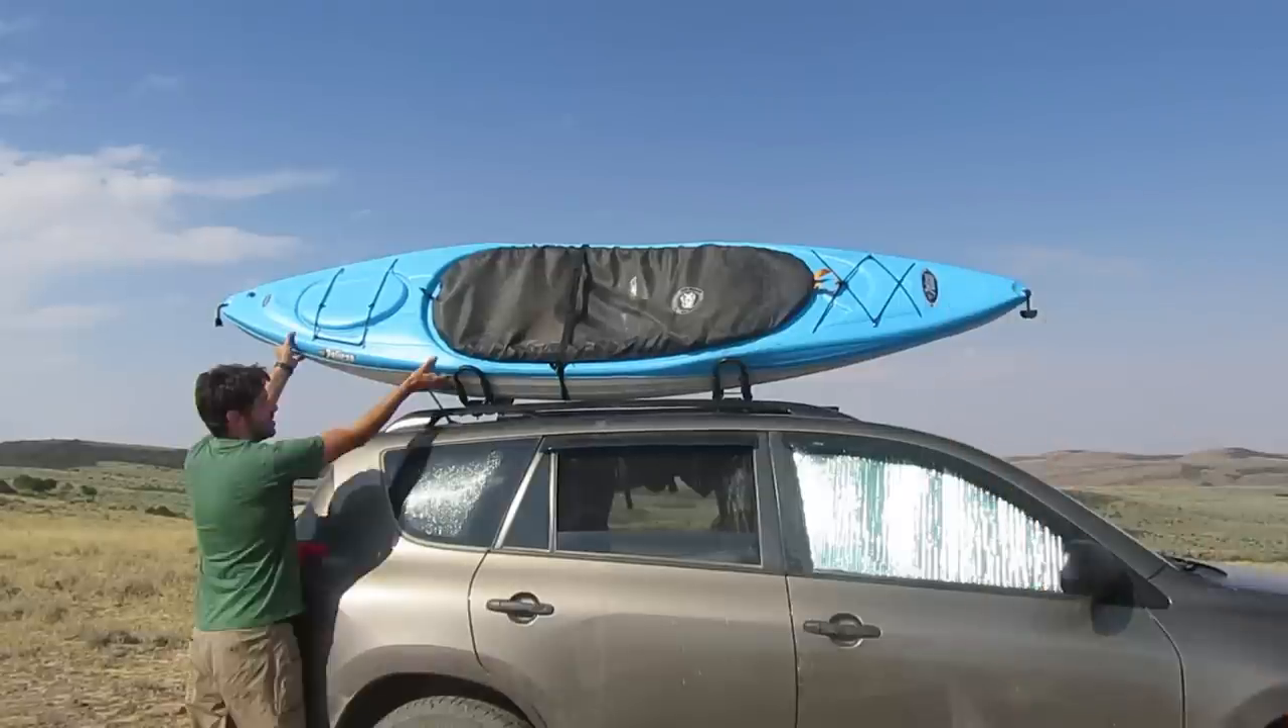The kayak is roughly centered here between the two holders.